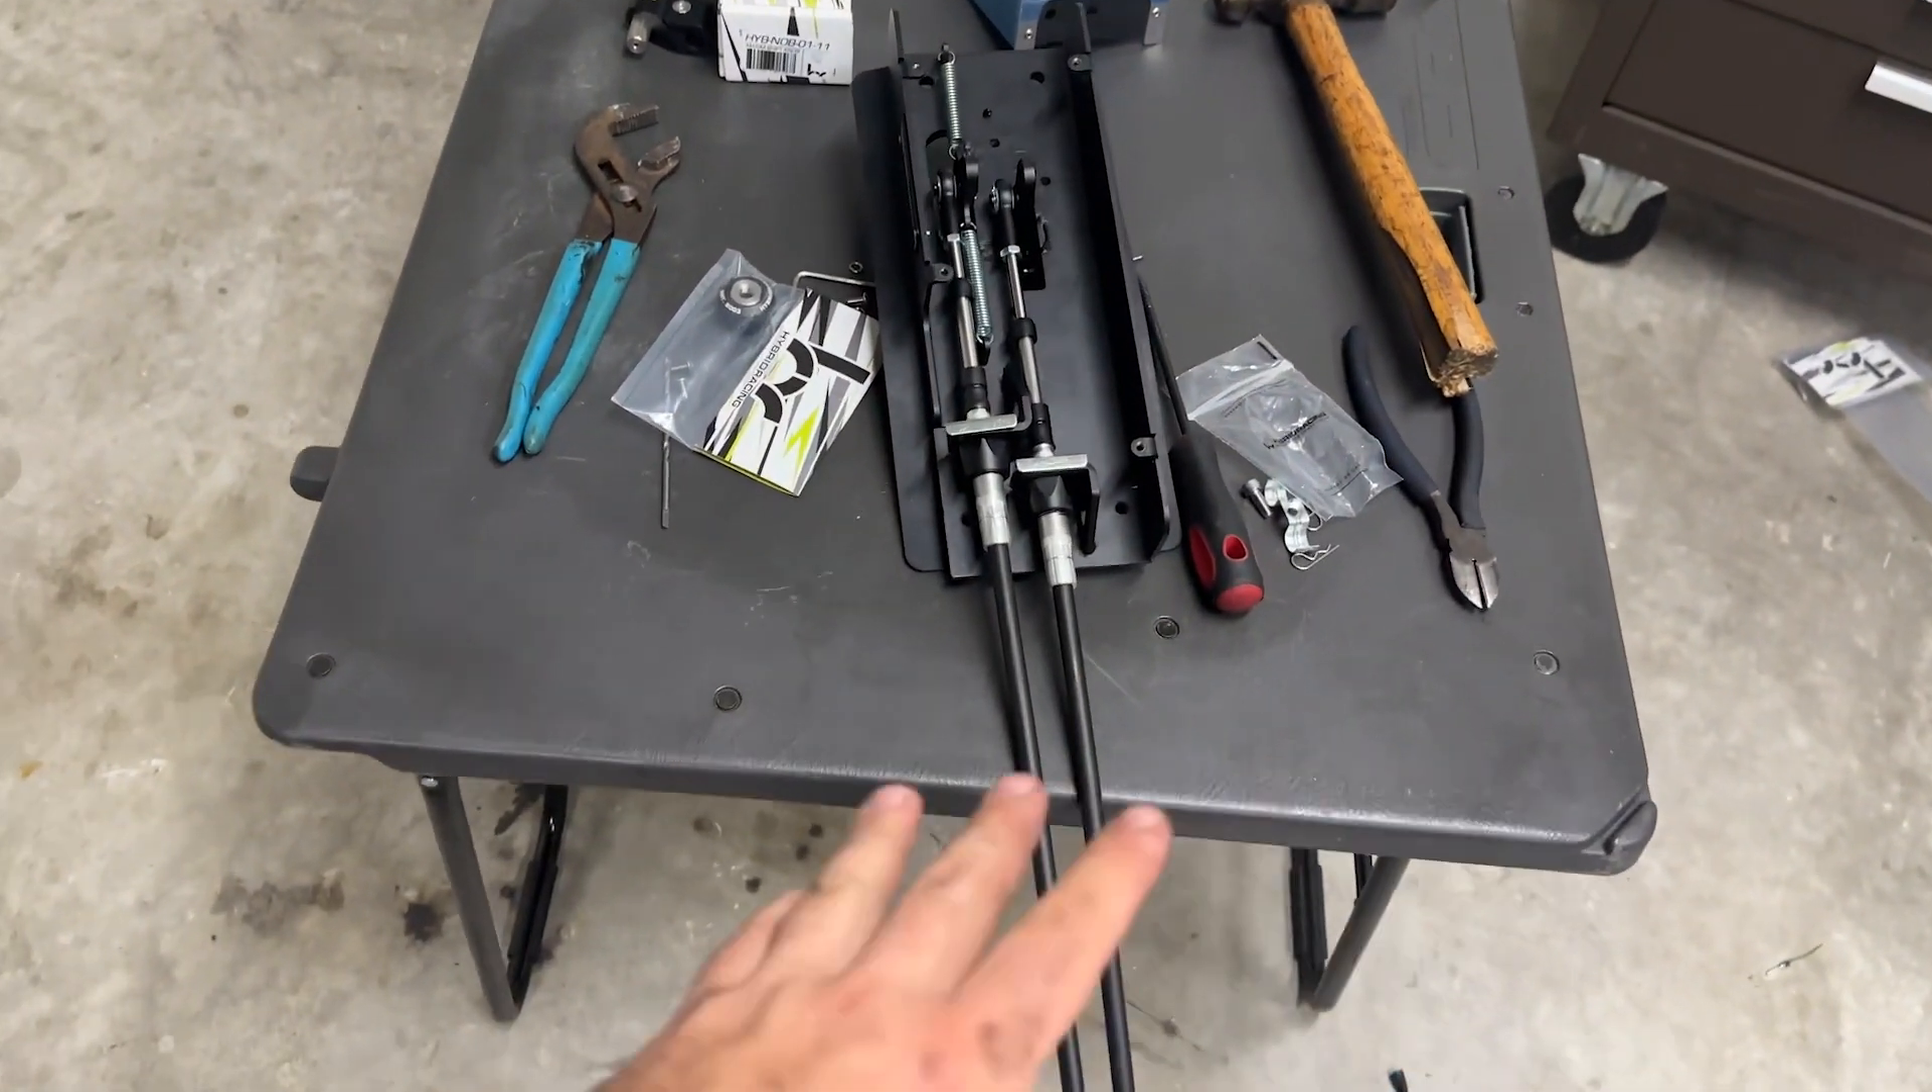Before we put the shifter box for the final mounting in the car, we went ahead and attached cables.